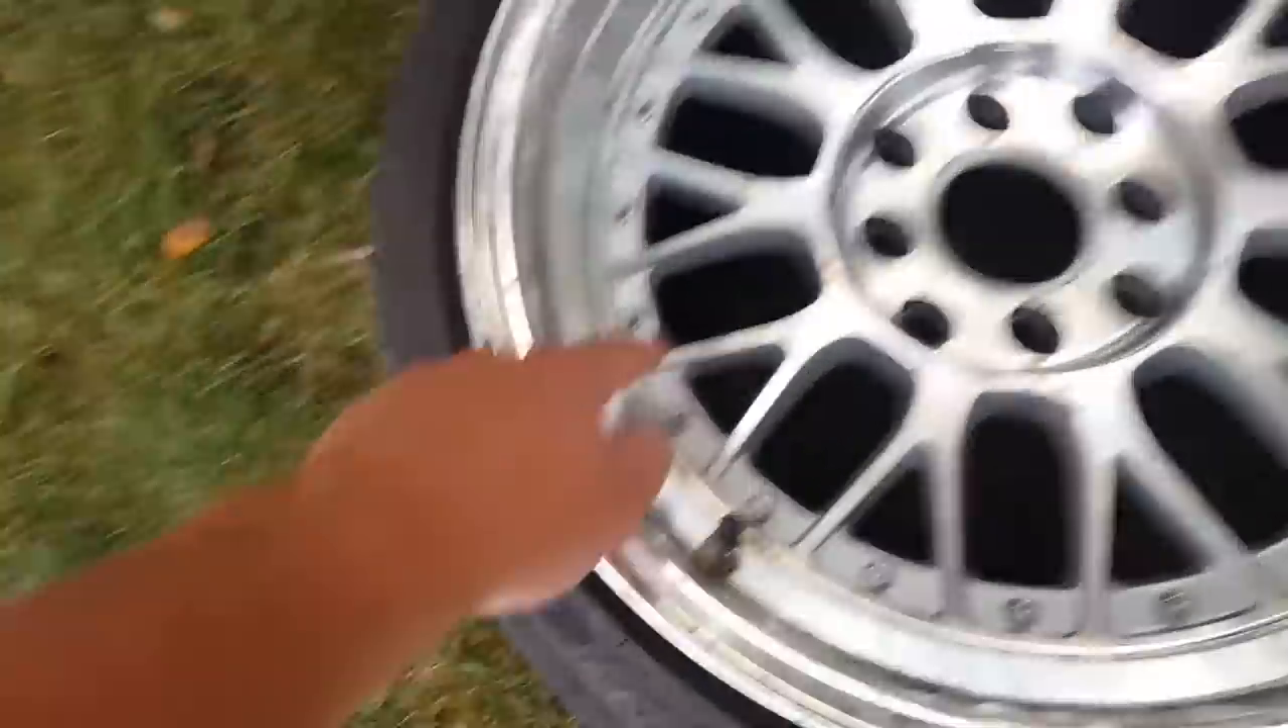Now I got this wheel right here I took the center cap out of it.